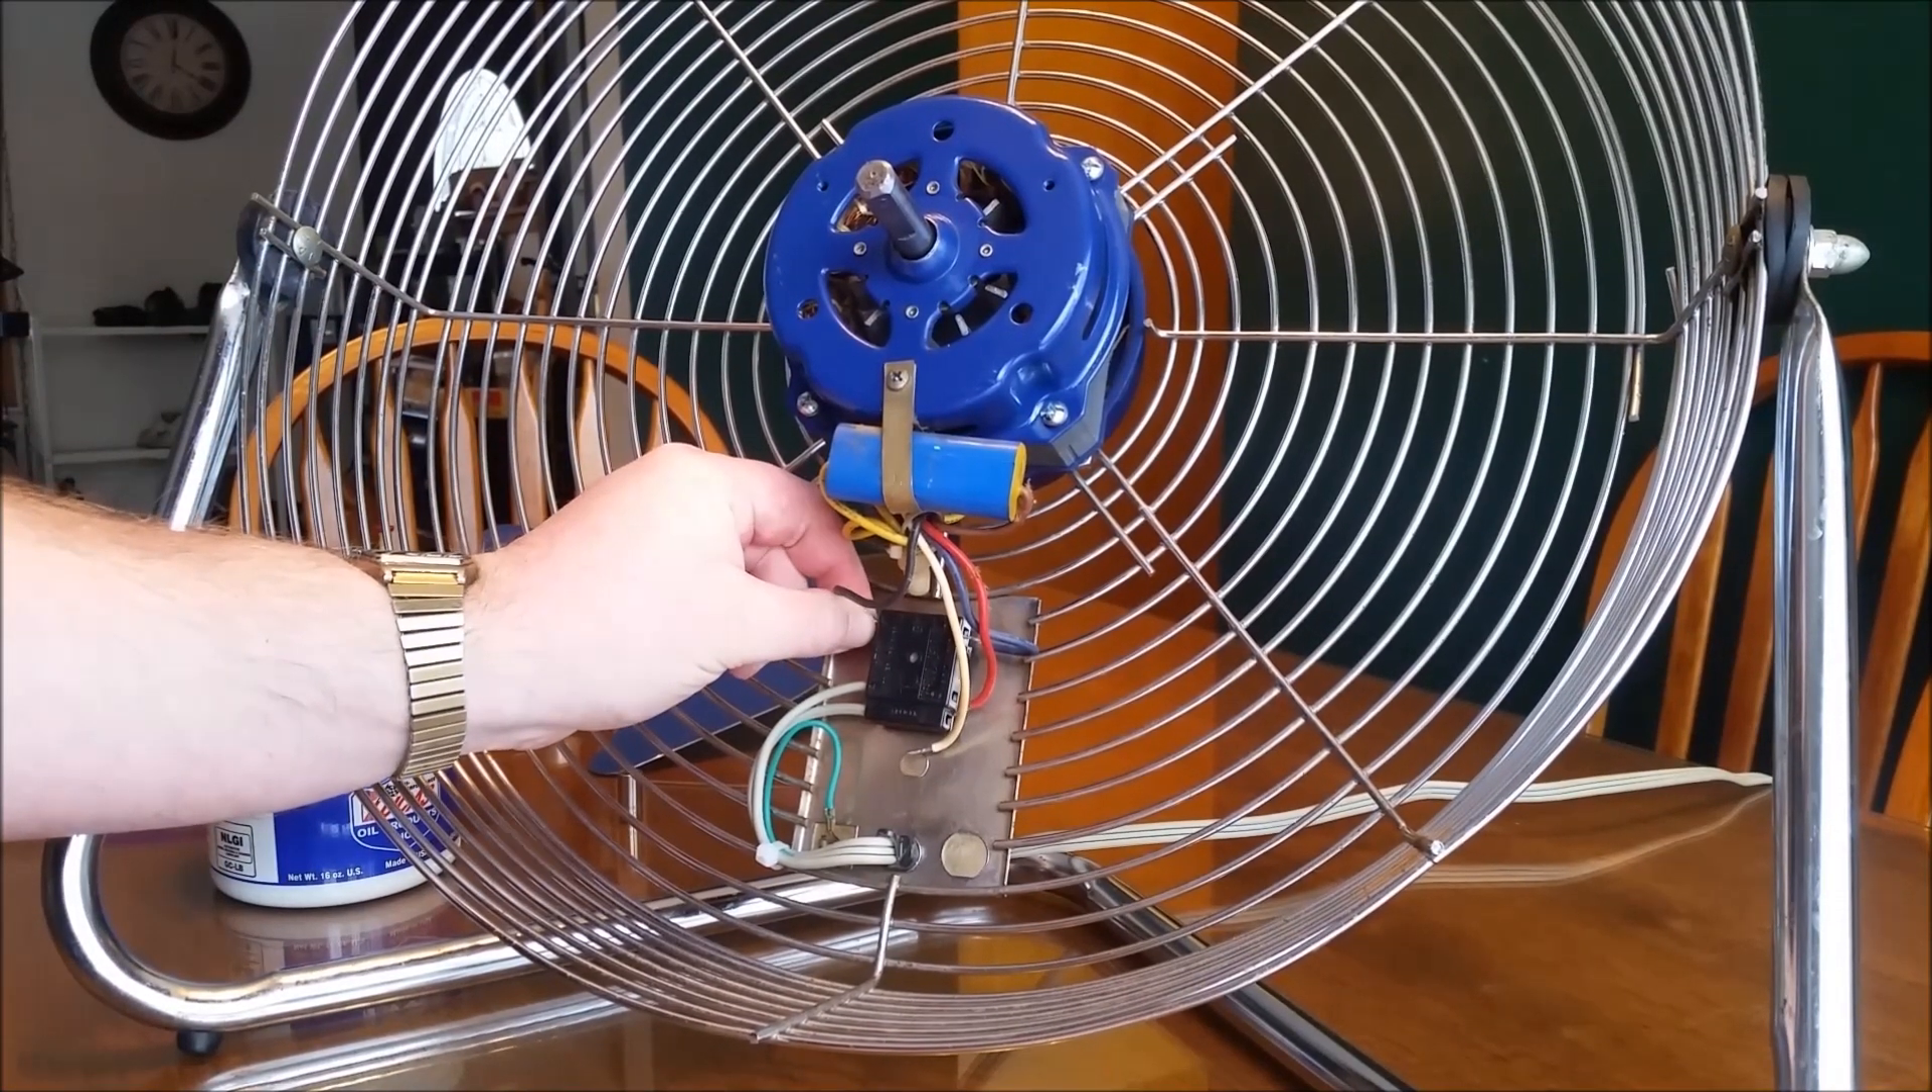Alright, so I got the fan screwed back together and back in the cage.